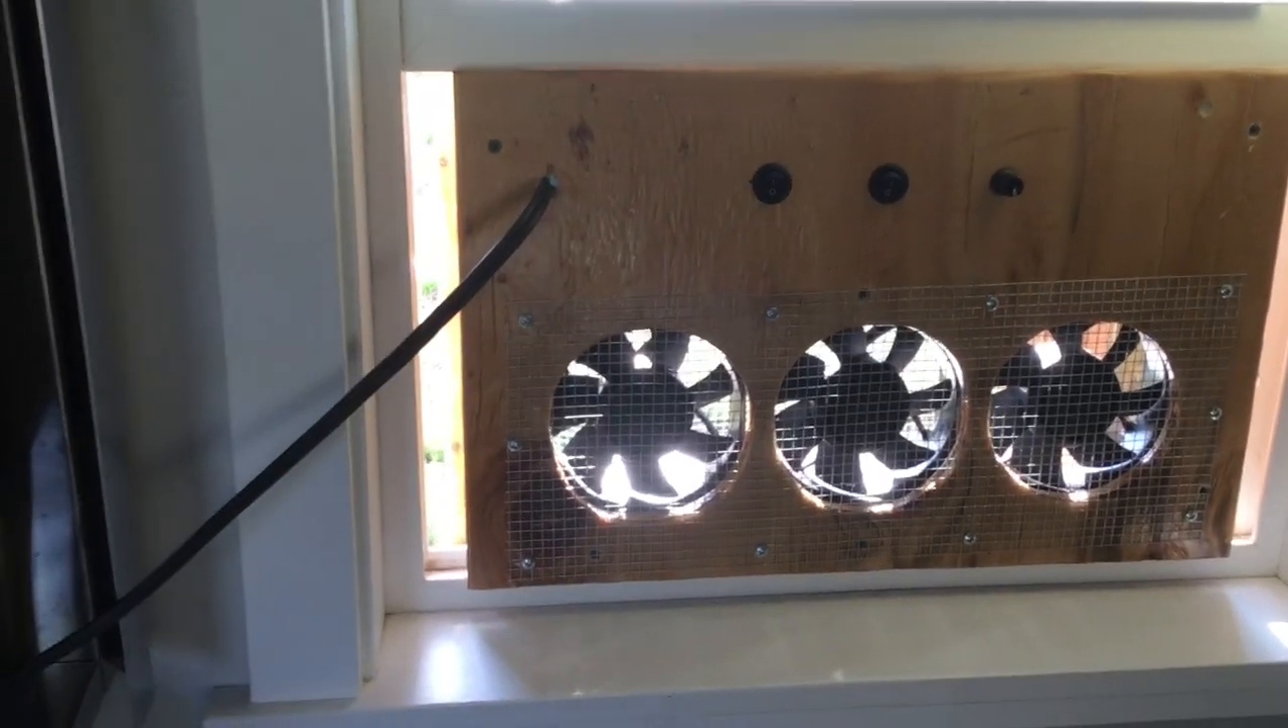You can see the wire mesh that I've installed so nothing gets into those fan blades.